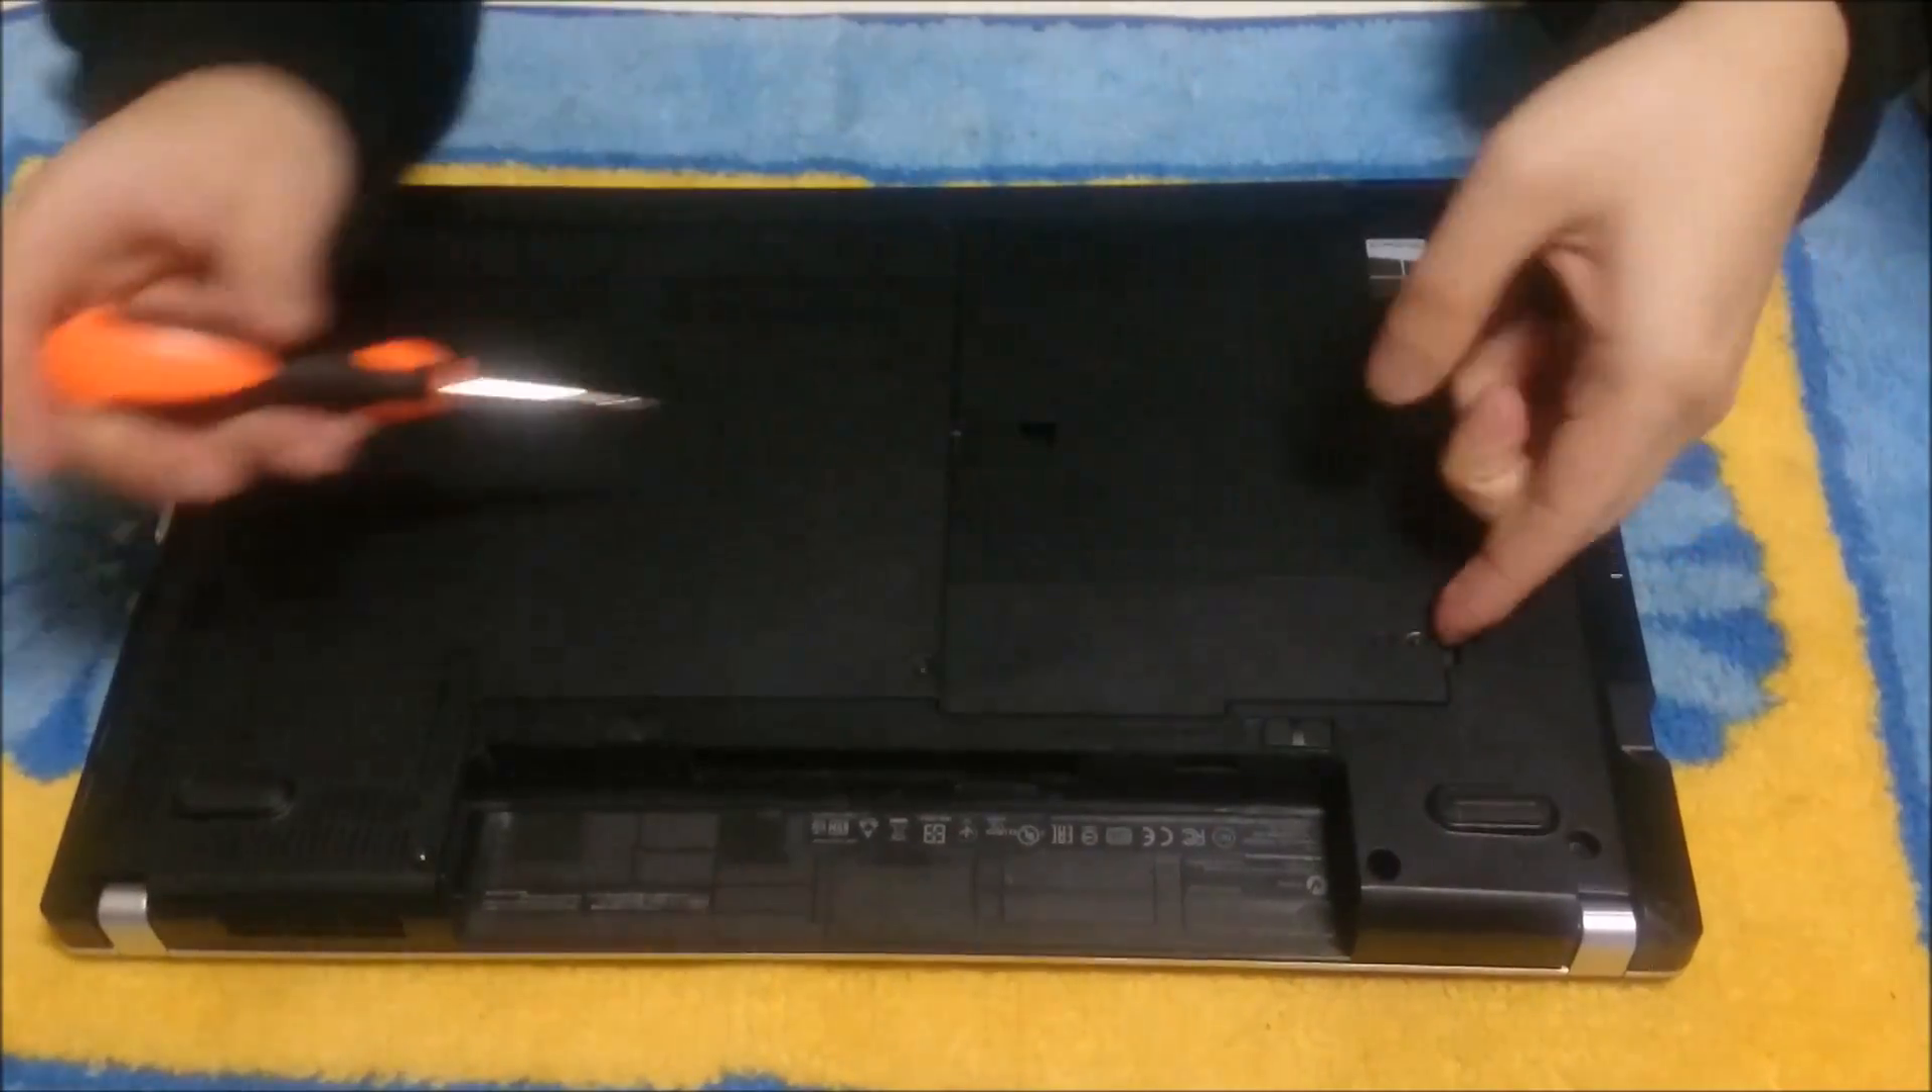As you see I already have the battery removed.